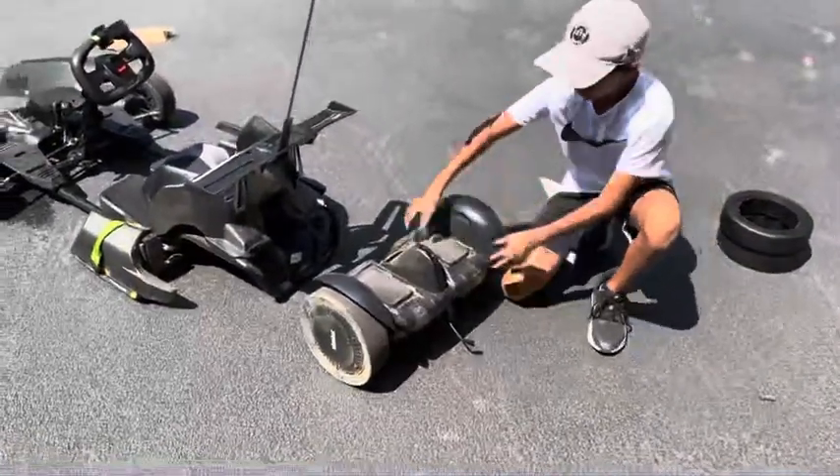All right, guys, we took the go-kart off the hoverboard.